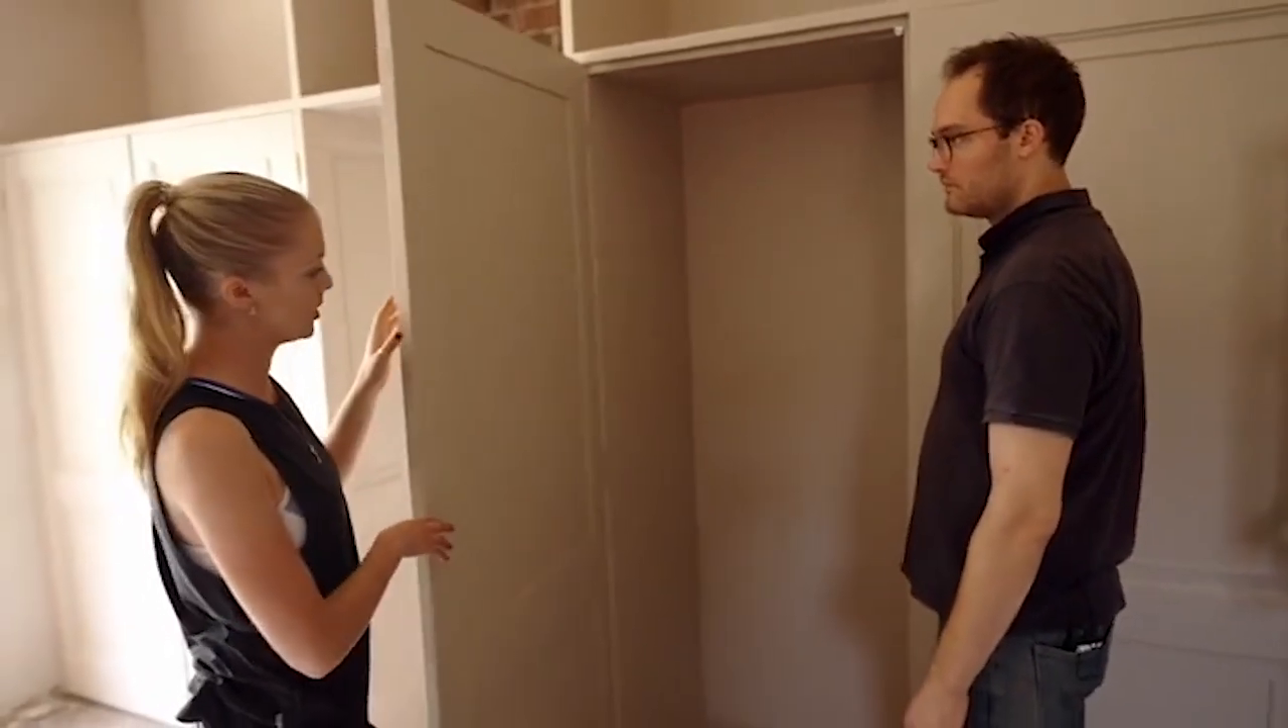The doors have been fitted We've yet to get the handles delivered.